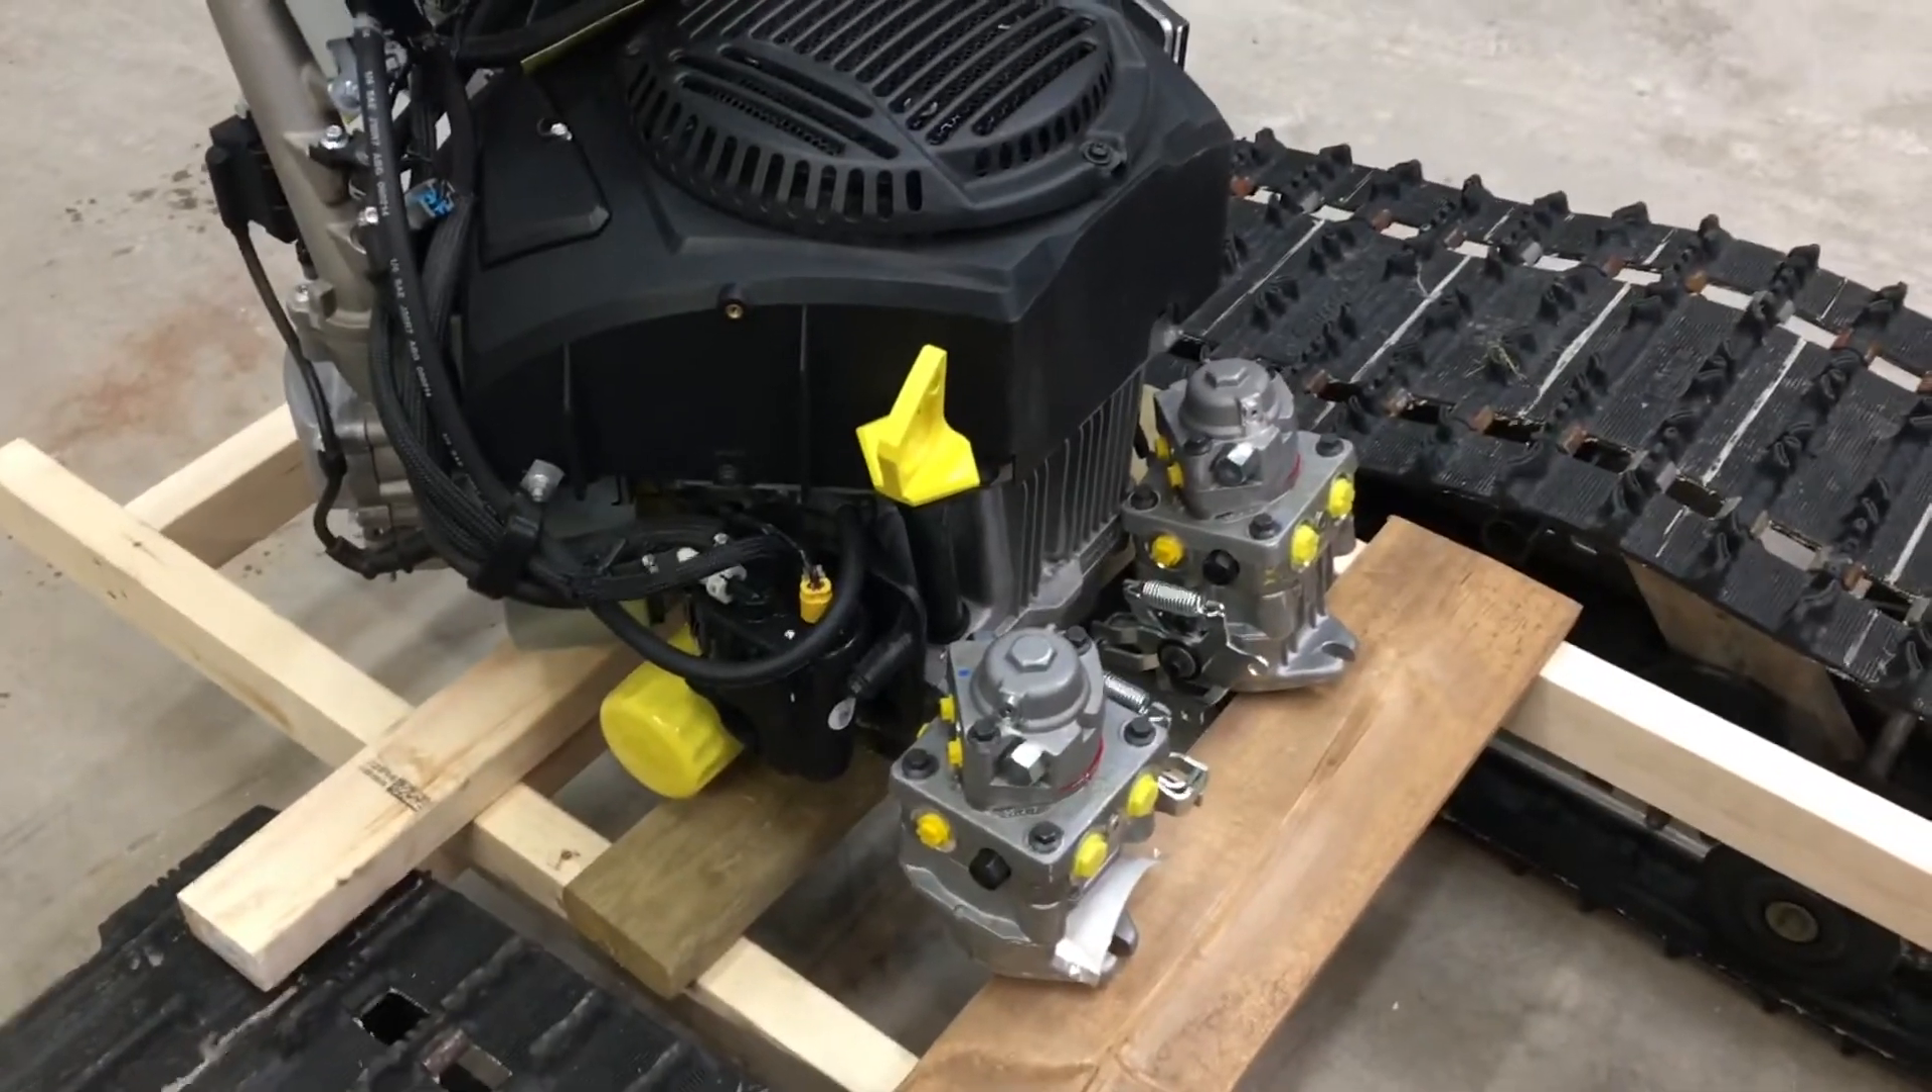I just sat the two pumps right in front of the engine for now.